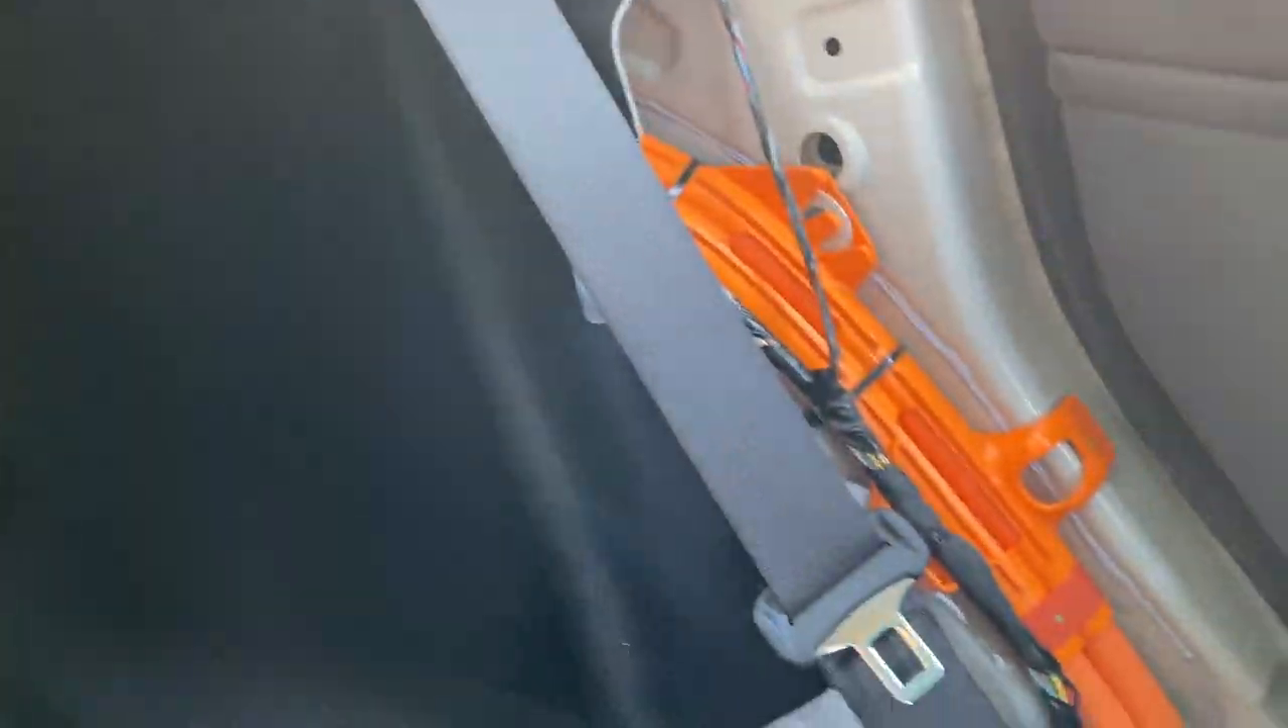Got to get the trim piece back on, on, on this side.